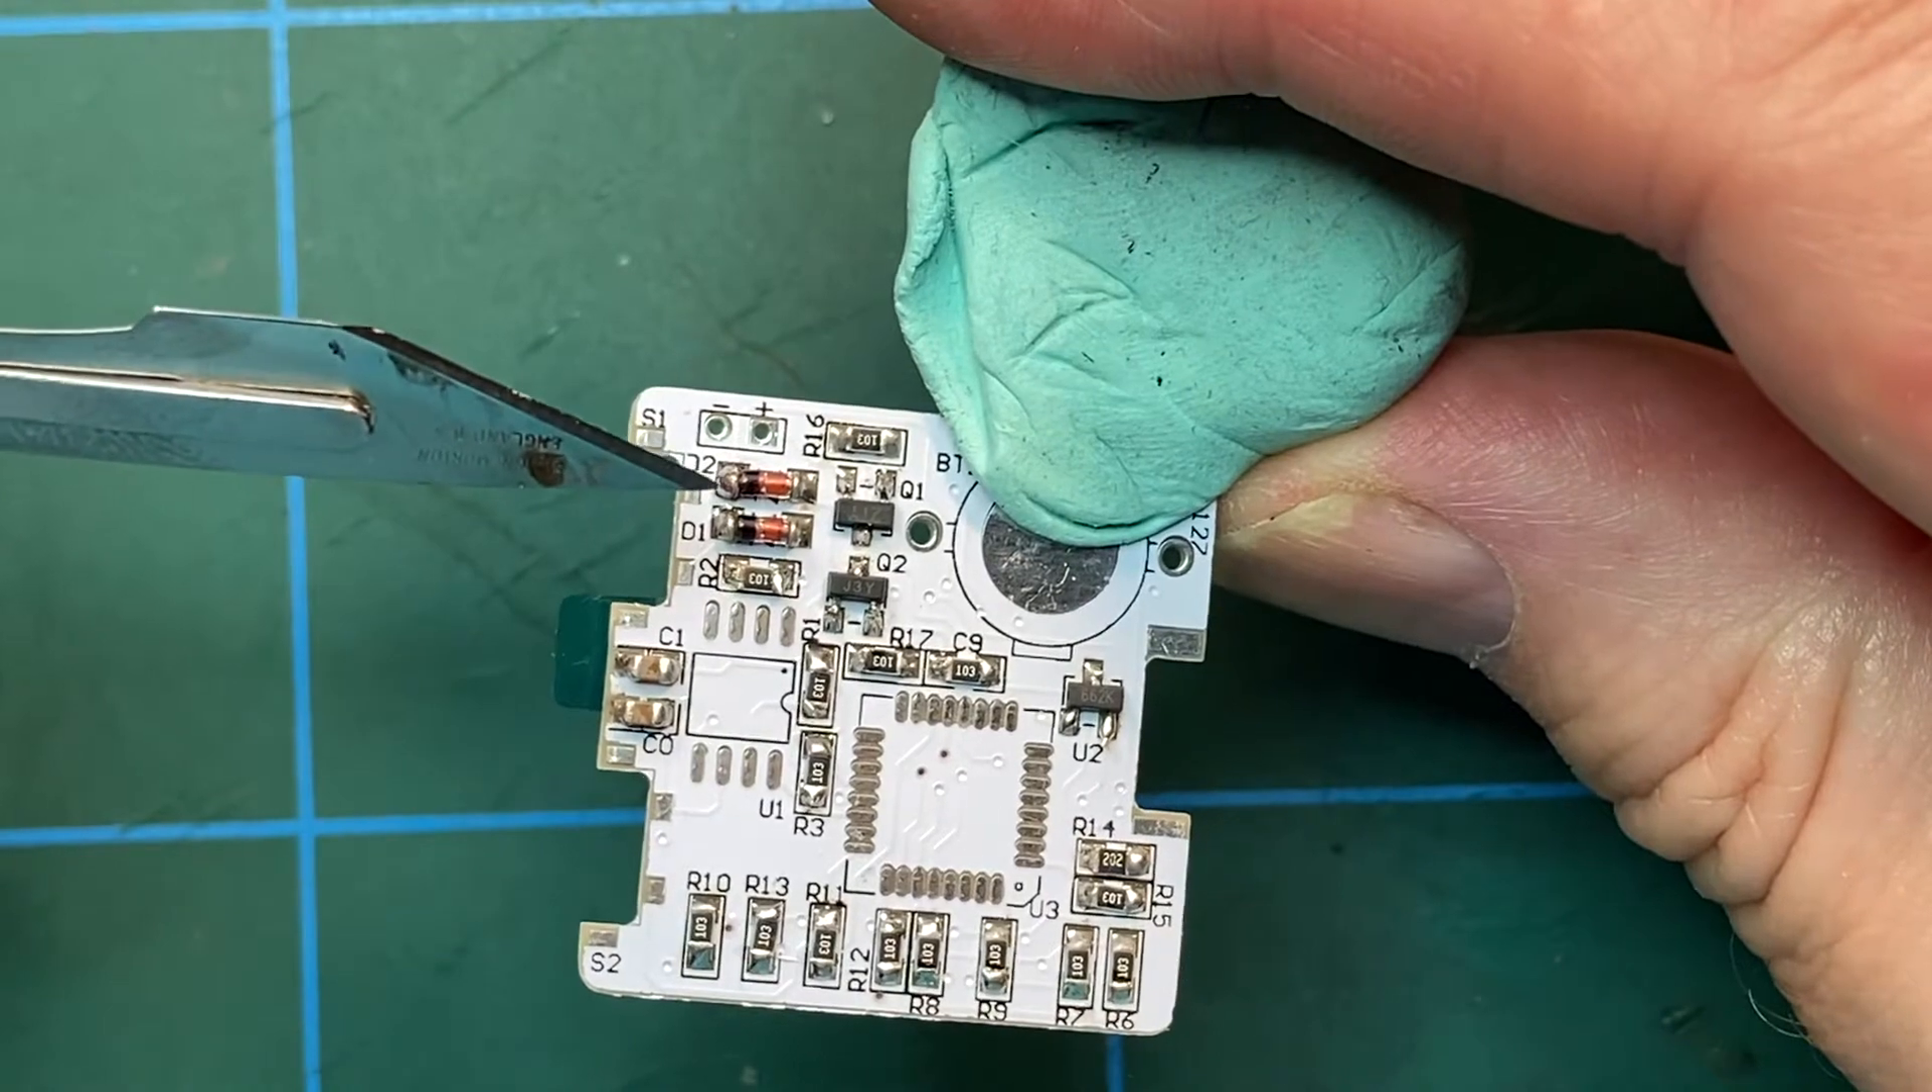So we've got the two diodes in.